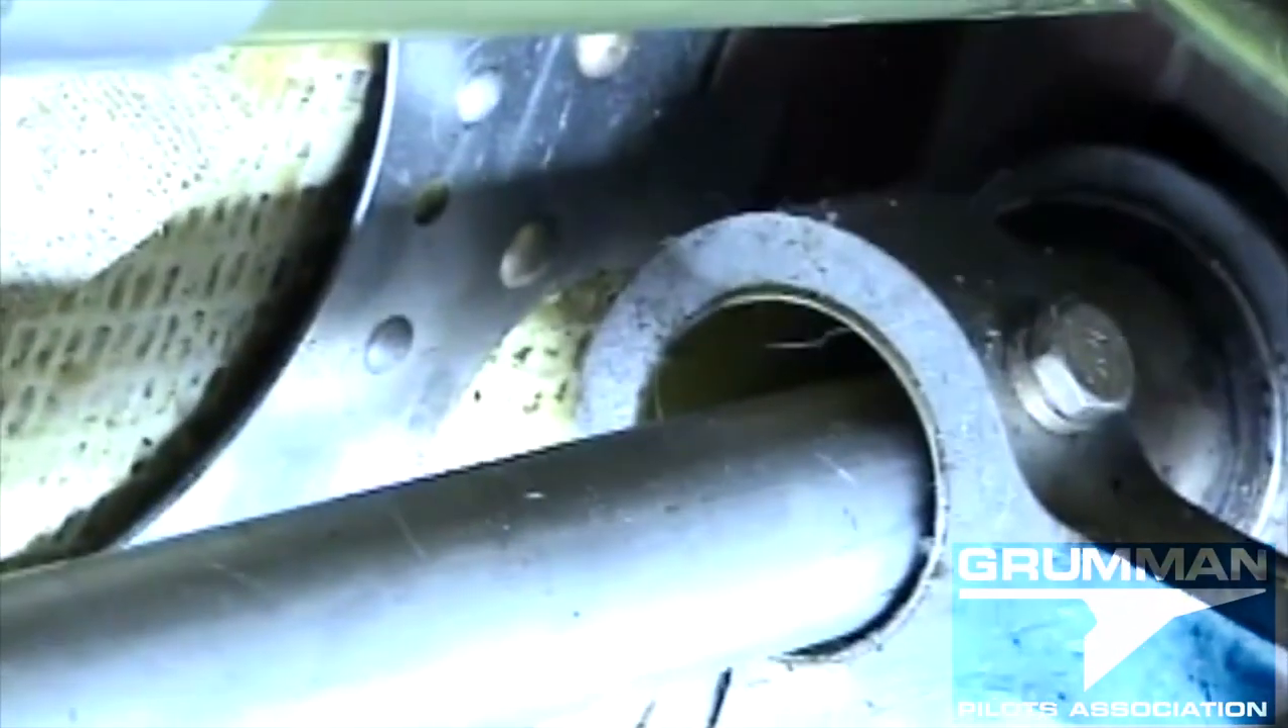Take note that the aileron torque tube is nowhere near centered.